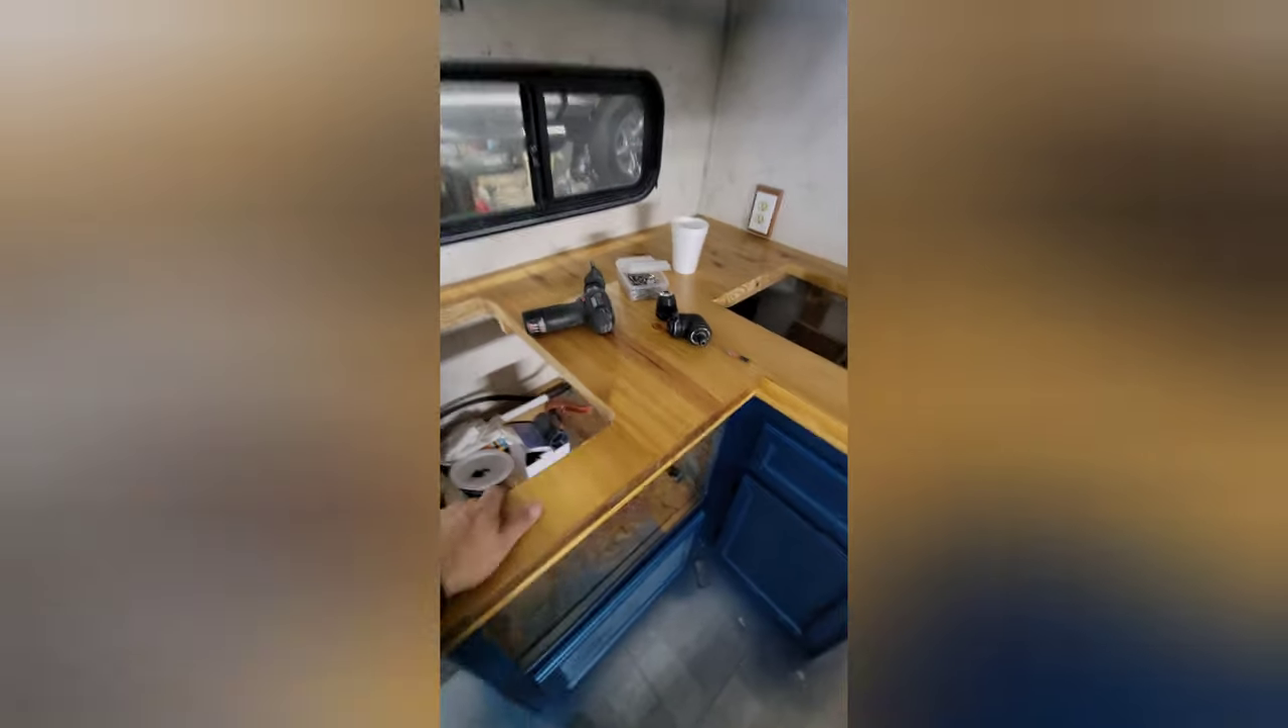Just got to put the cooktop sink in.